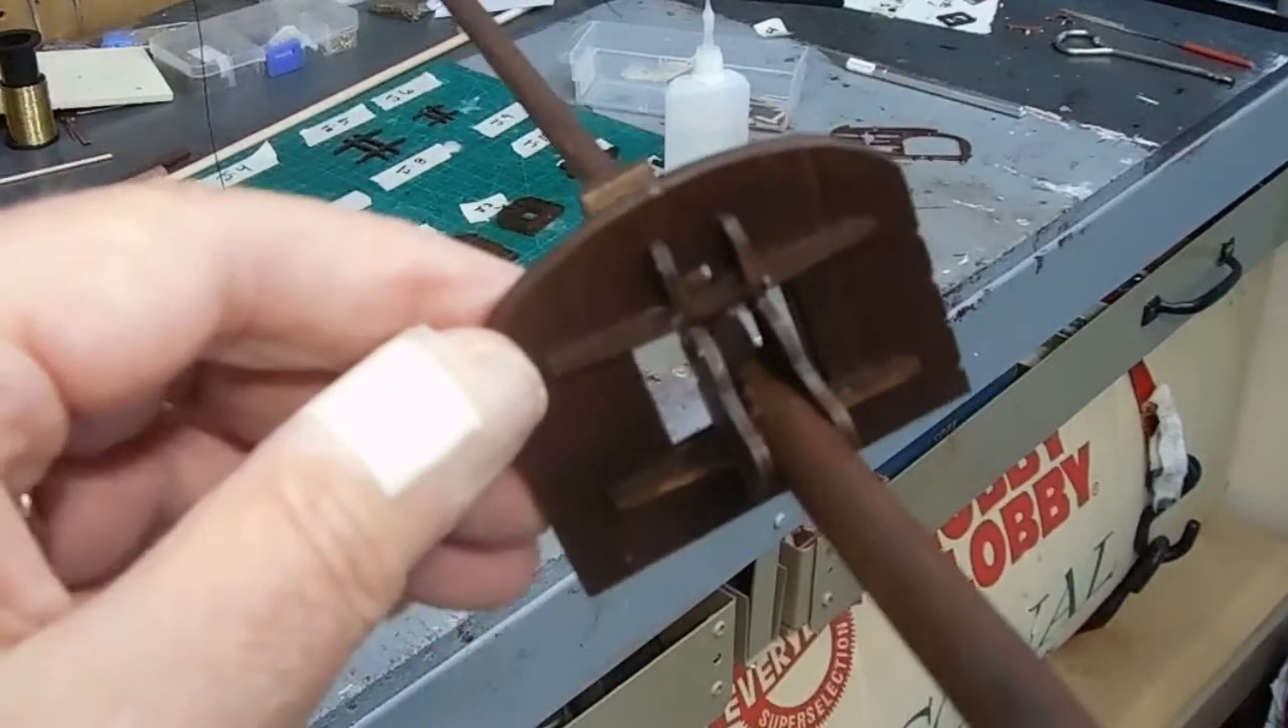I've got the crow's nest in place.